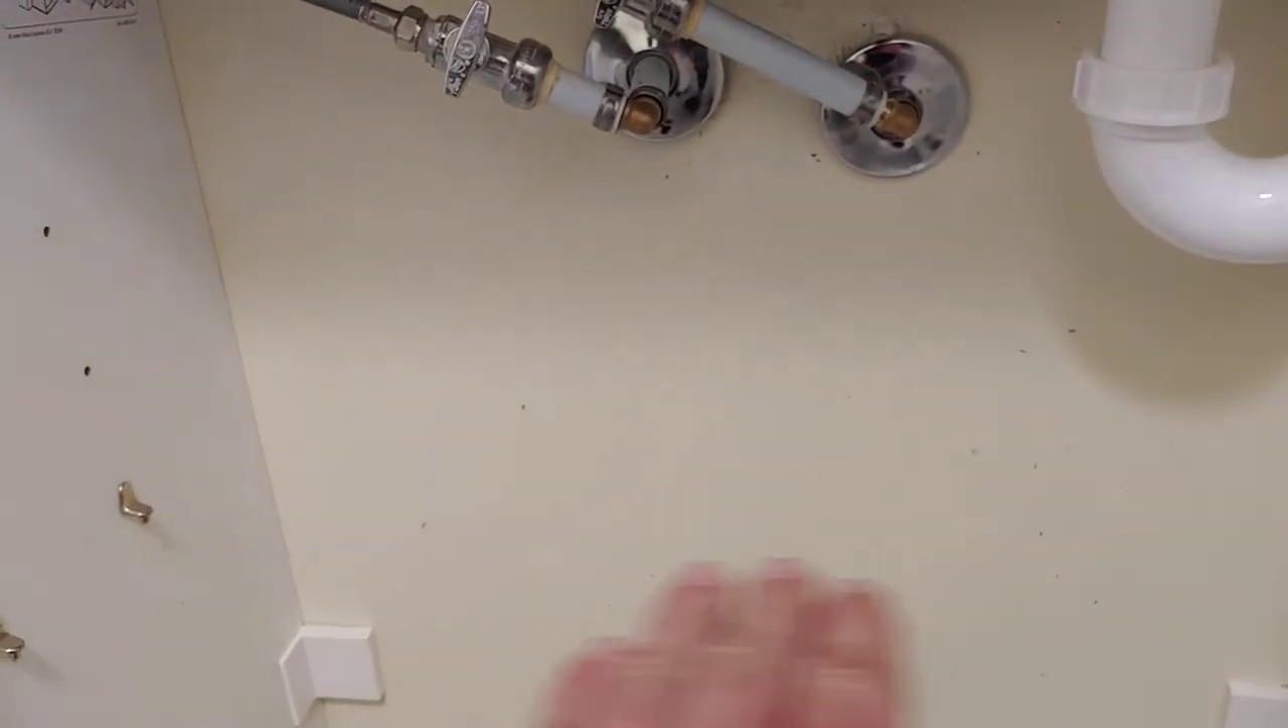And I do have a shelf that goes in here. It's just not installed yet.